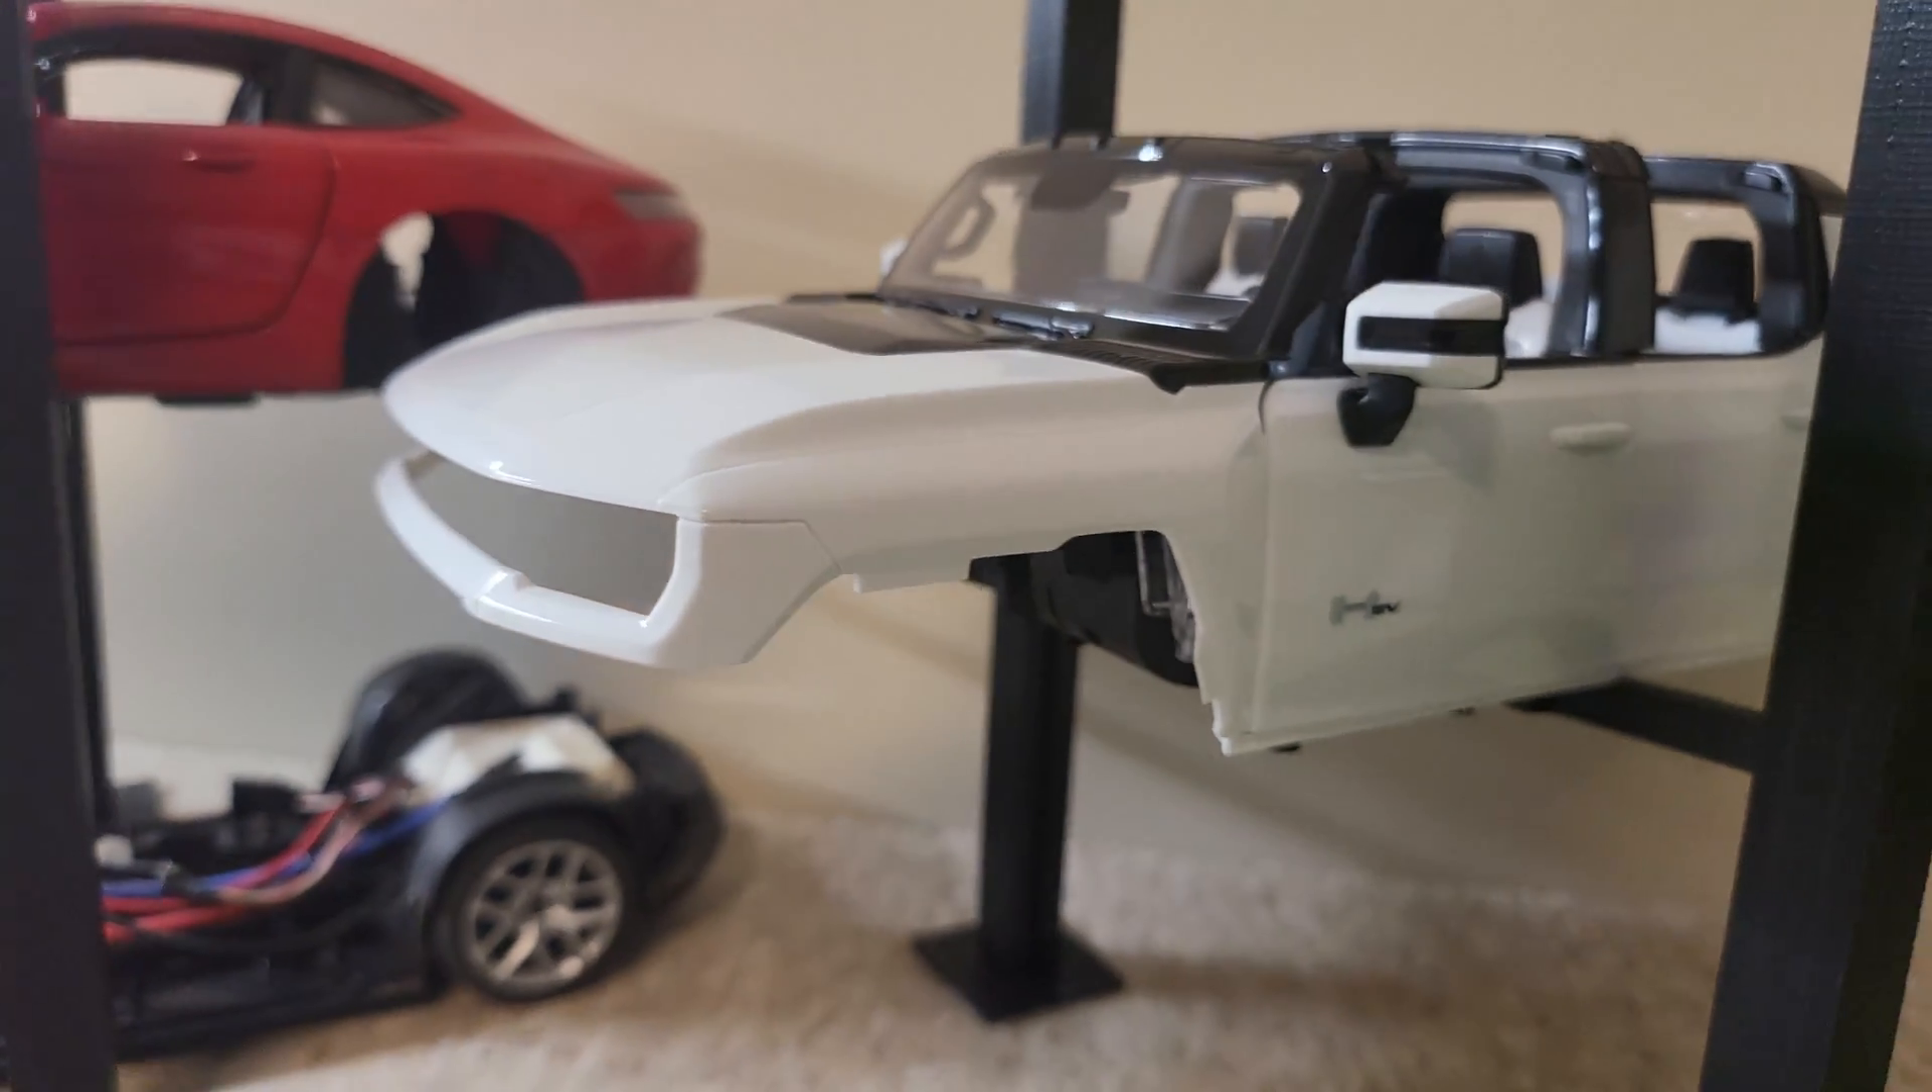Eight screws later and we've got the body on the lift.